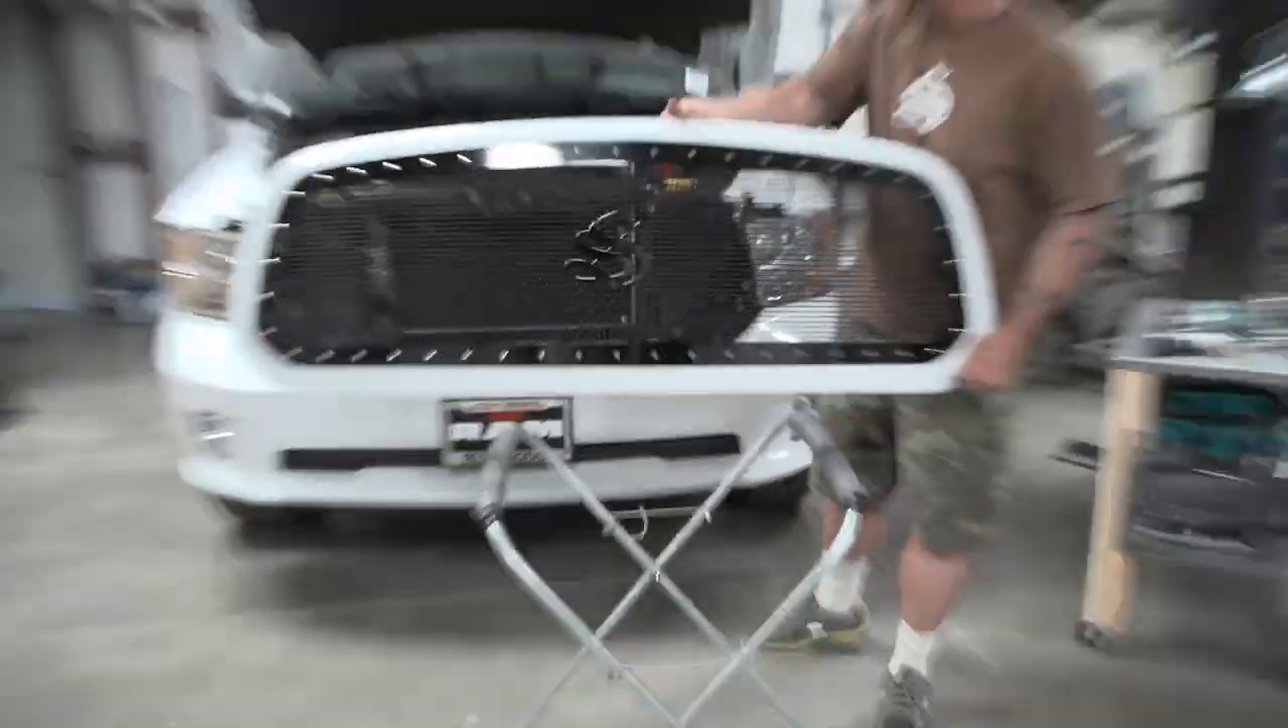Alright, now that that's all tightened up, grill shell is put together and done. This is what we got.